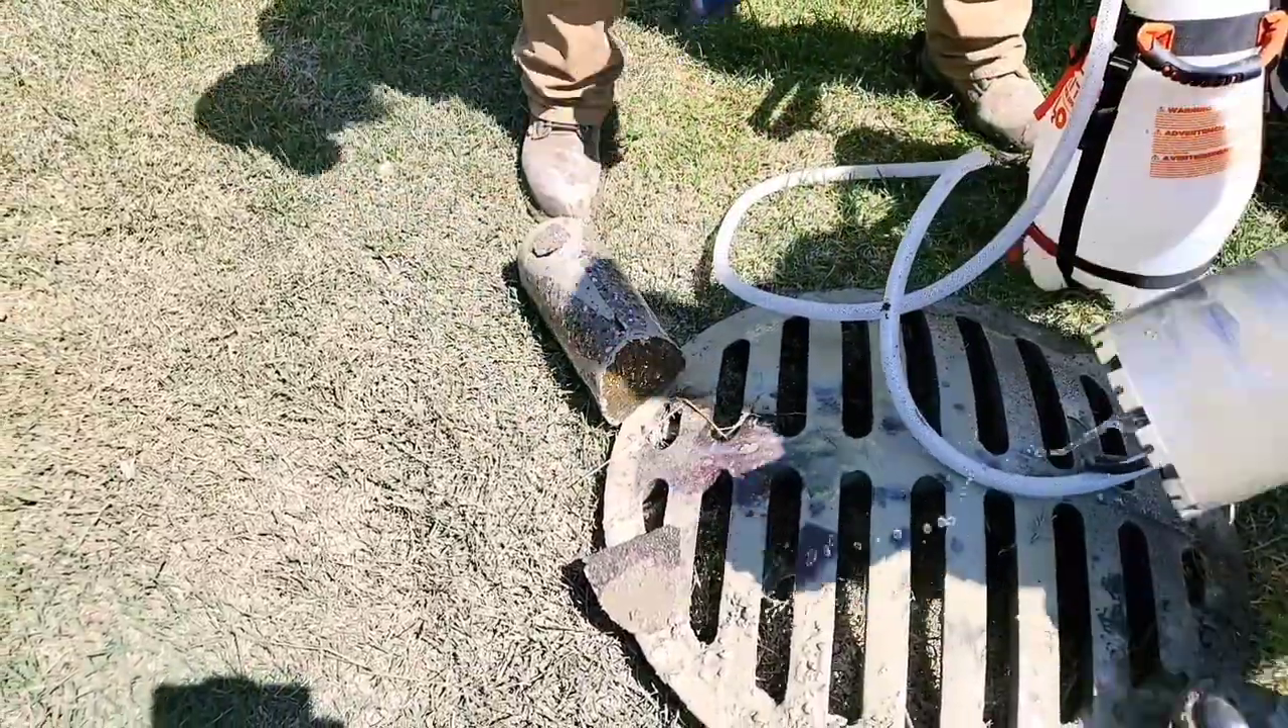Now you see how that core of concrete is removed.